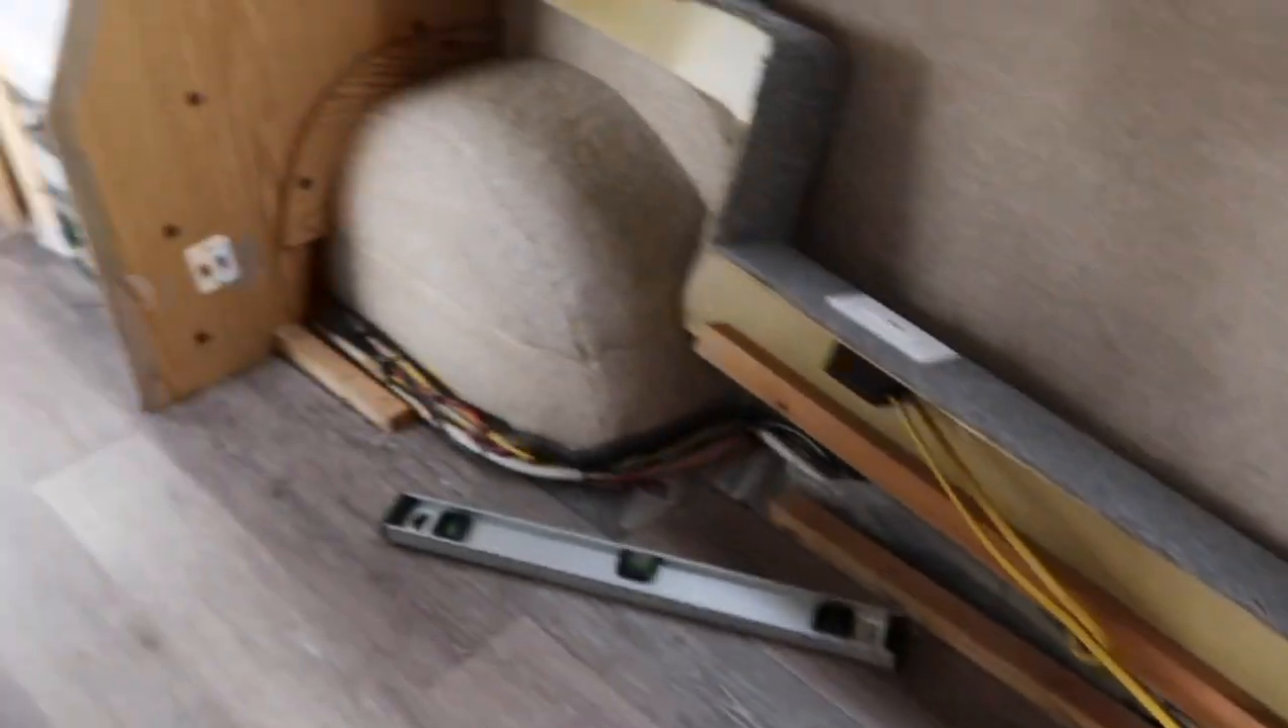Looks like the flooring is laid.